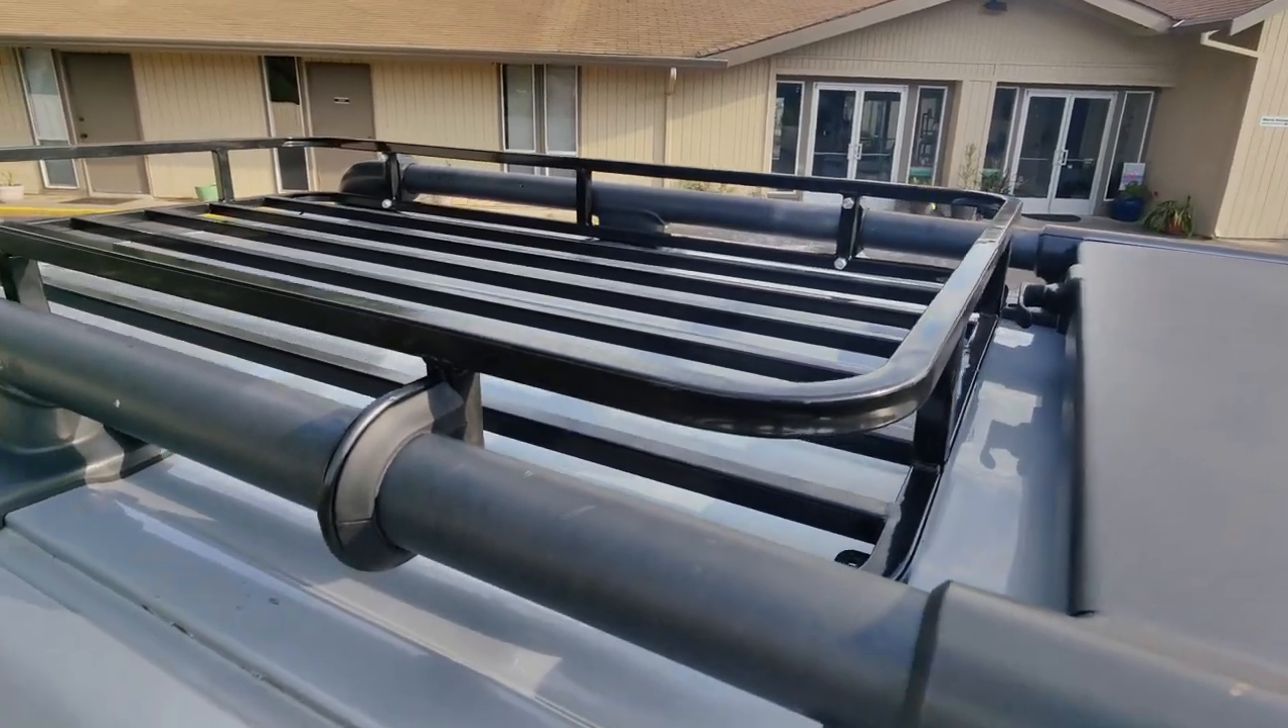All right you guys so the Xterra's roof basket is officially fully installed.